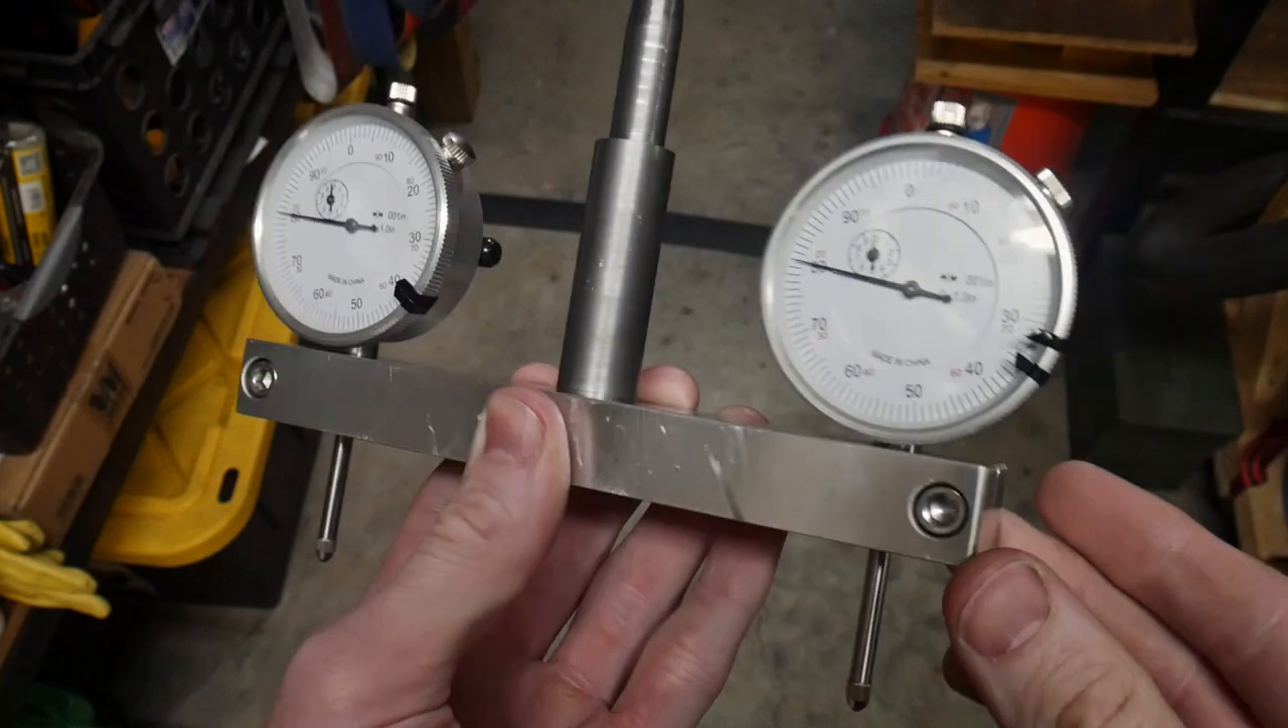So here is the final product with both dial indicators inserted.